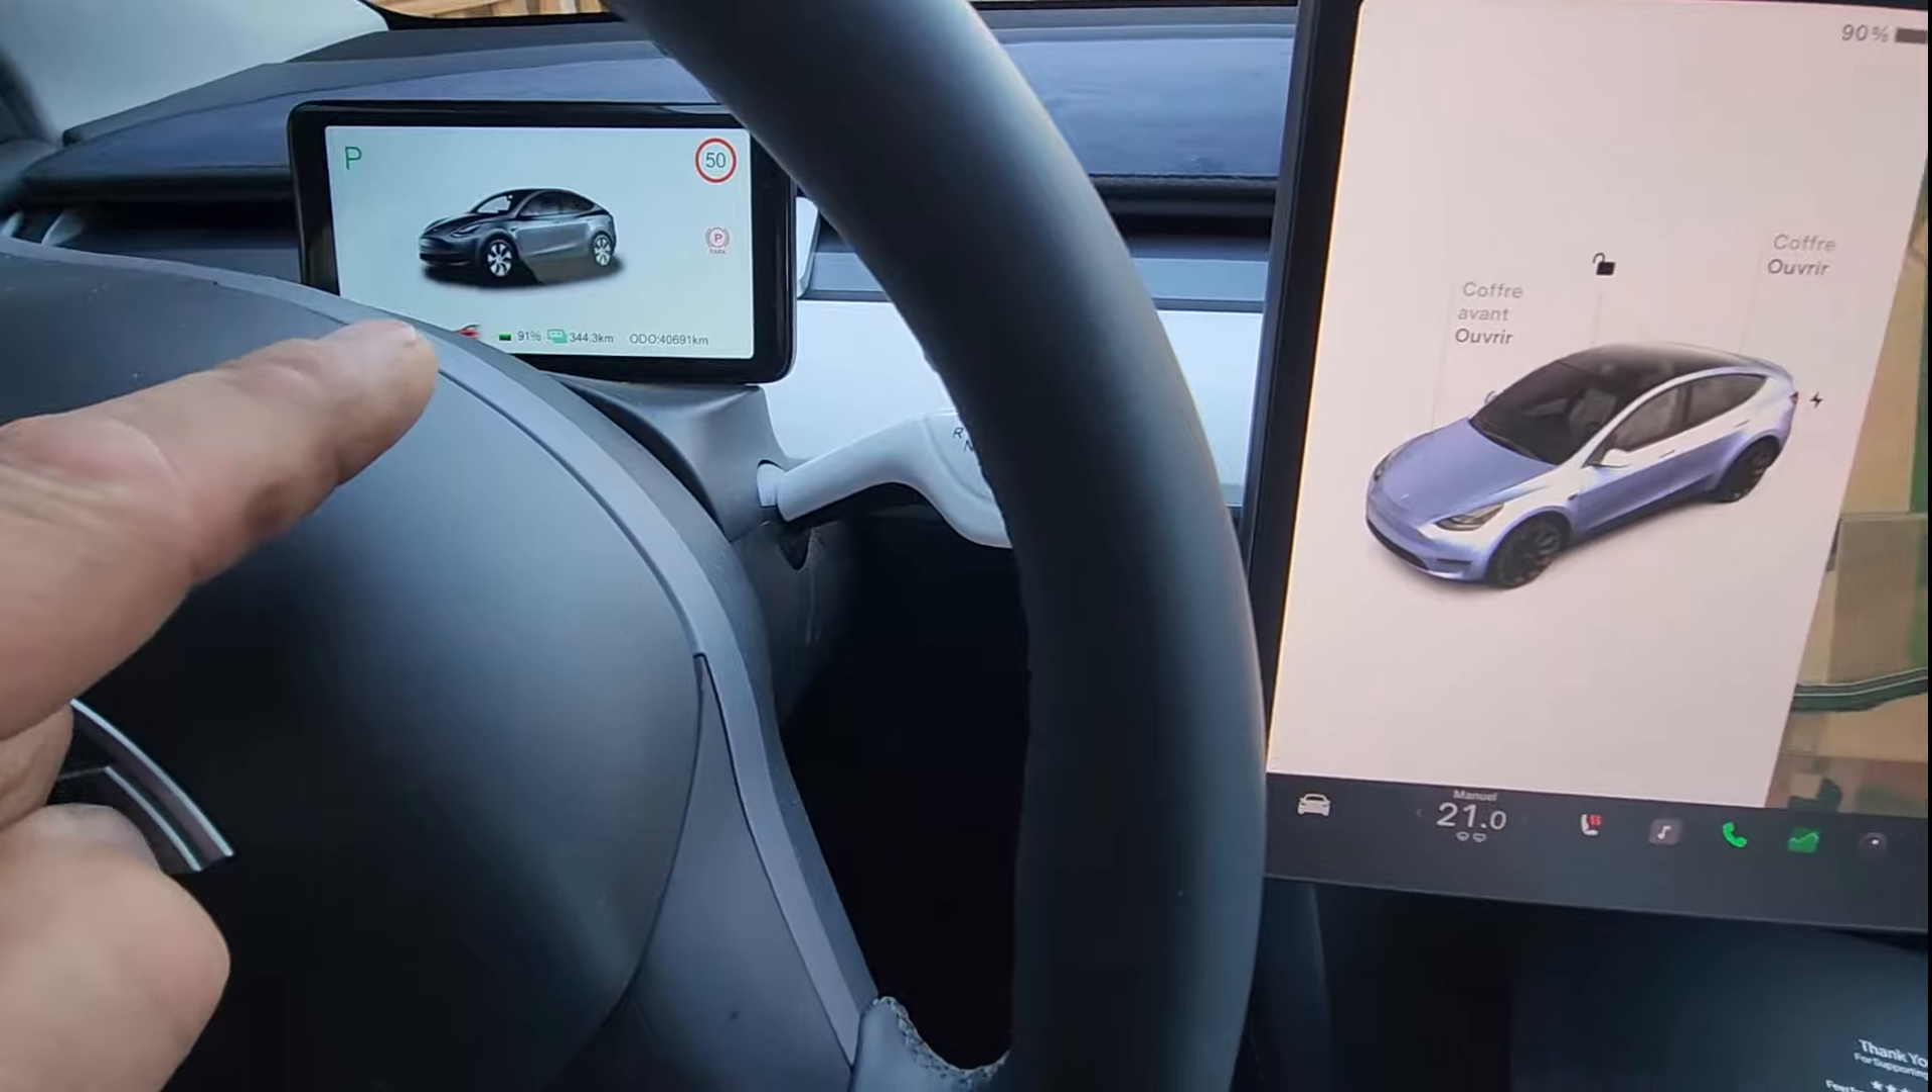Devant j'ai déjà le mini écran qui est ici qui est branché.